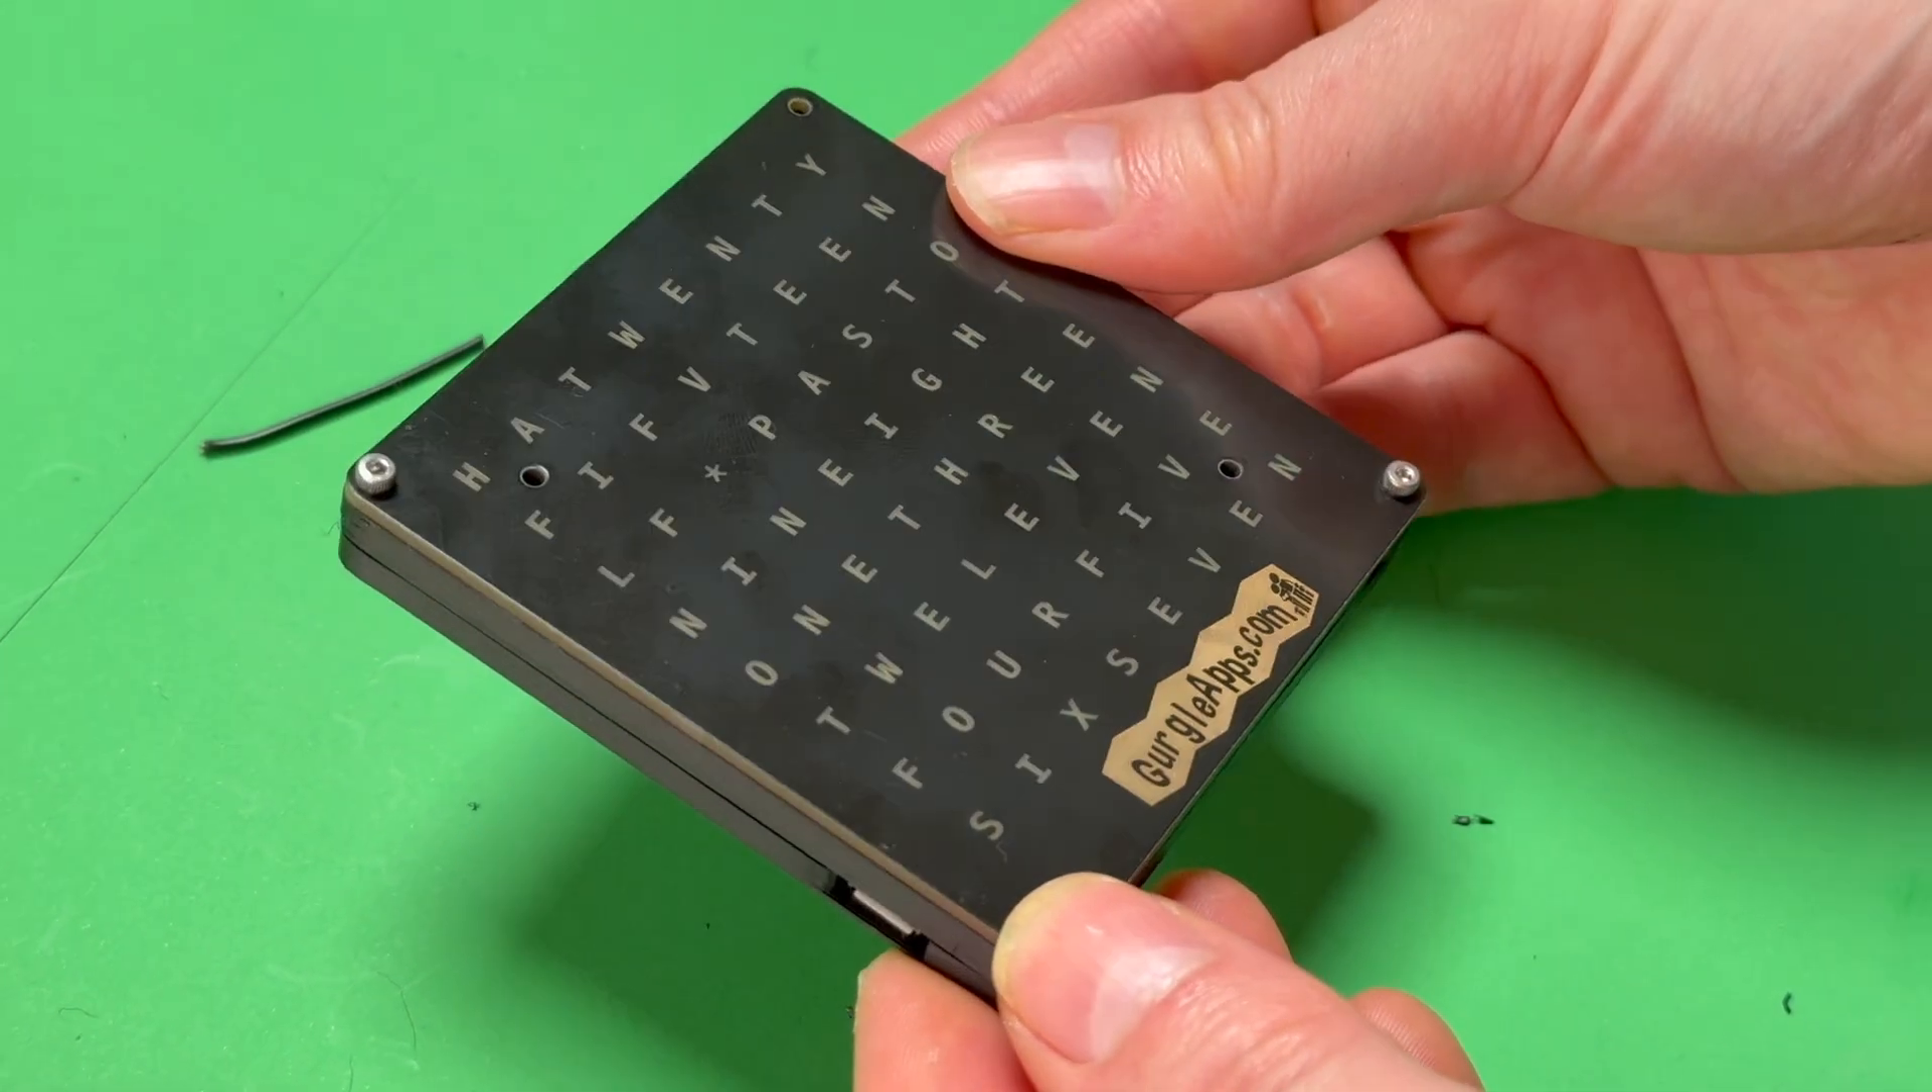I need to put the rest of the bolts in, so I'll do that now.